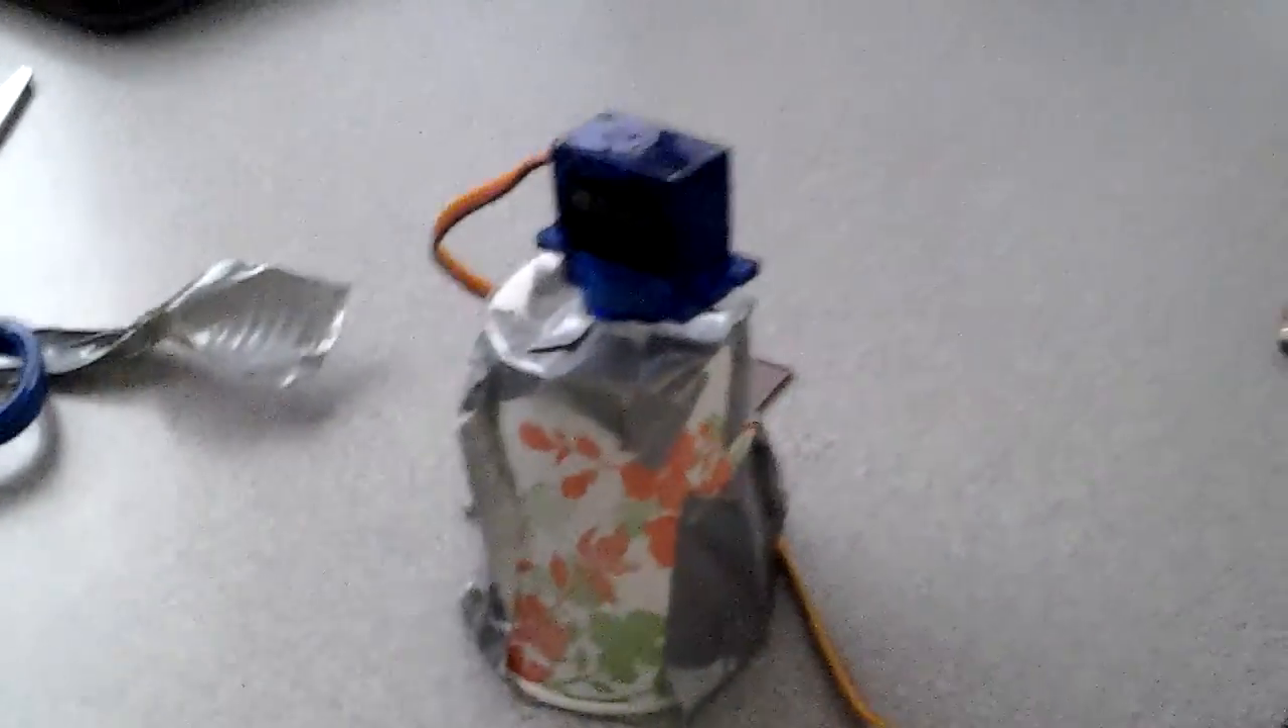Okay, now we've connected the servo onto the back of the cup.